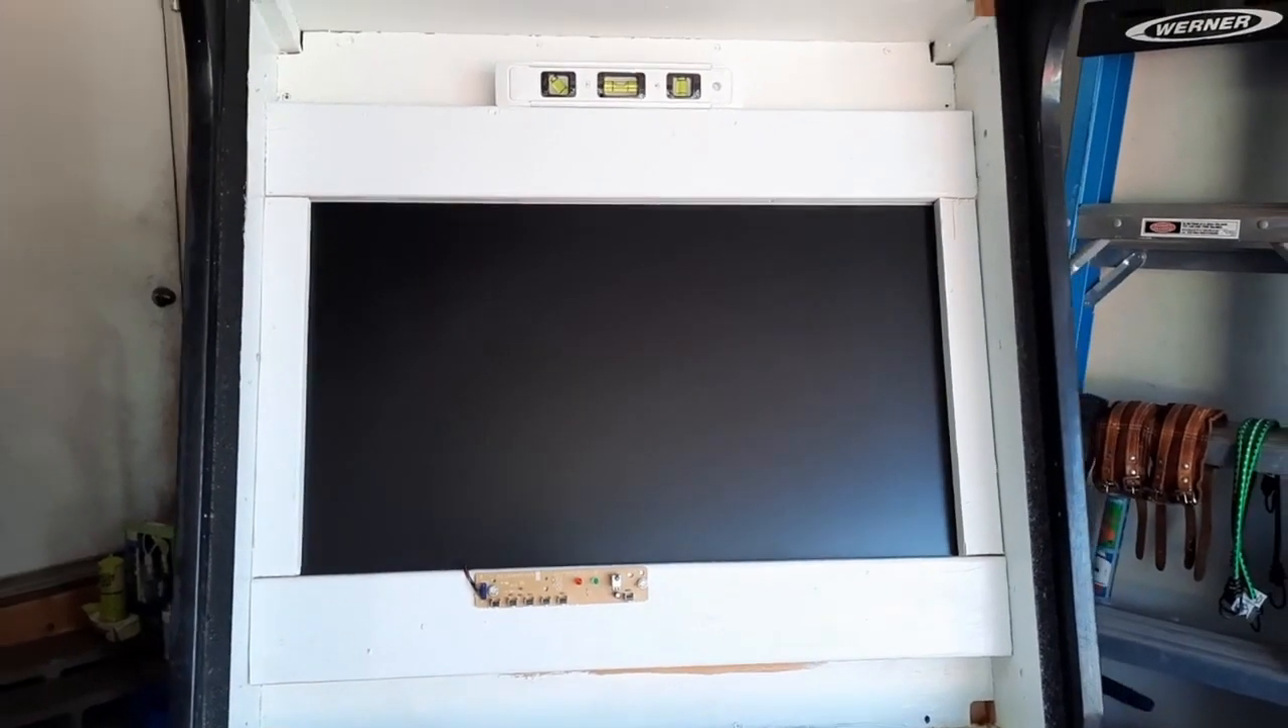Okay, so I'm going to have to apologize on y 'all real quick, but we finished the full install on the screen and my phone died the whole time I was recording and I didn't realize it, but that's where we are right now.